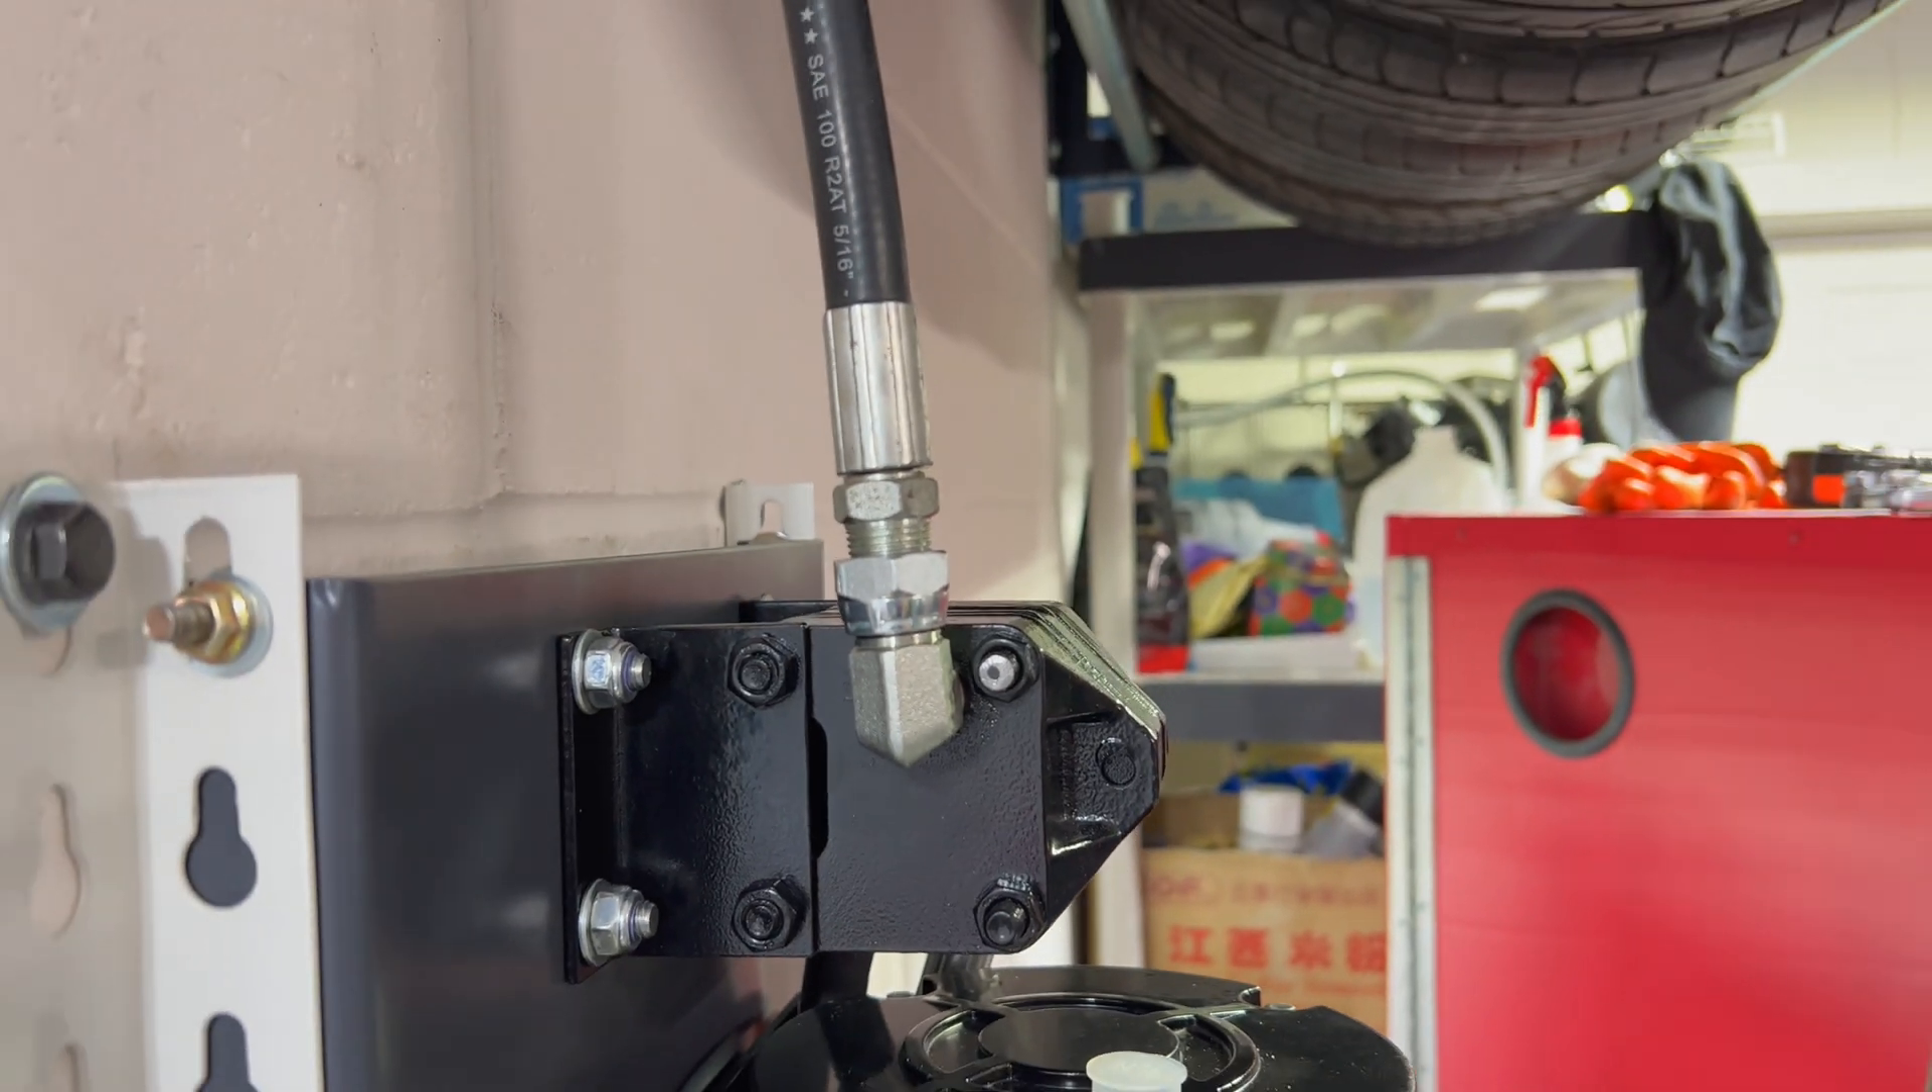If you watched my install video last week you'll notice I put in this 90 degree L bracket right here for the fitting that comes out of the power unit.